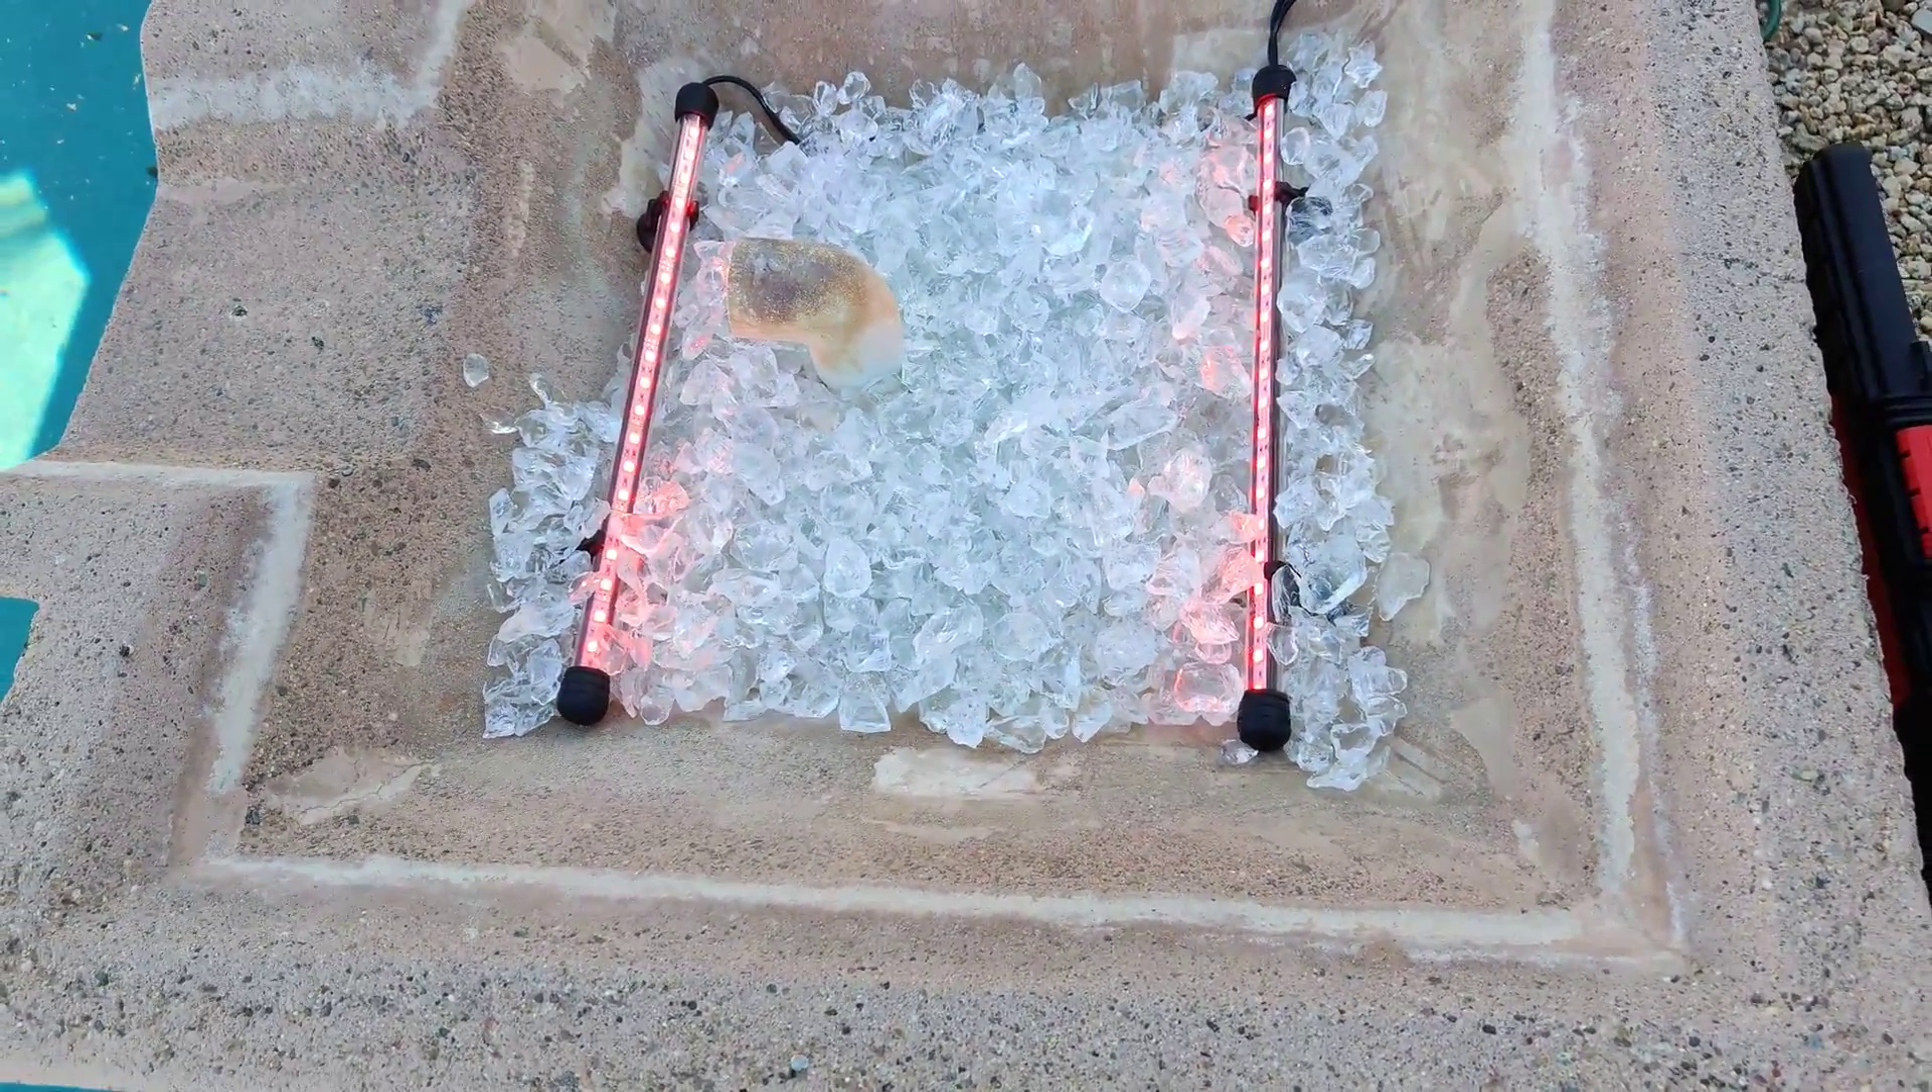Okay, I've got the aquarium lights mounted, and I've got just about two and a half, actually 25 pounds of the glass rock installed in the fountain.